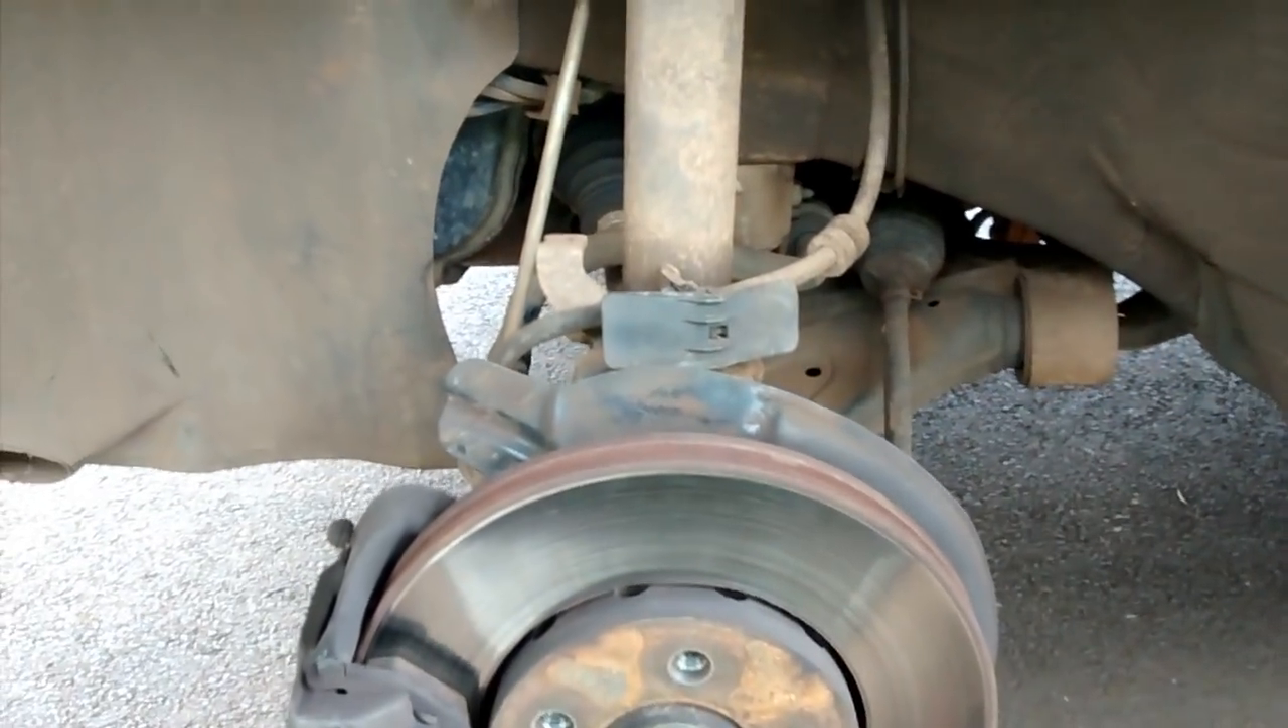Aqui eu já tirei a roda, o carro está levantado.